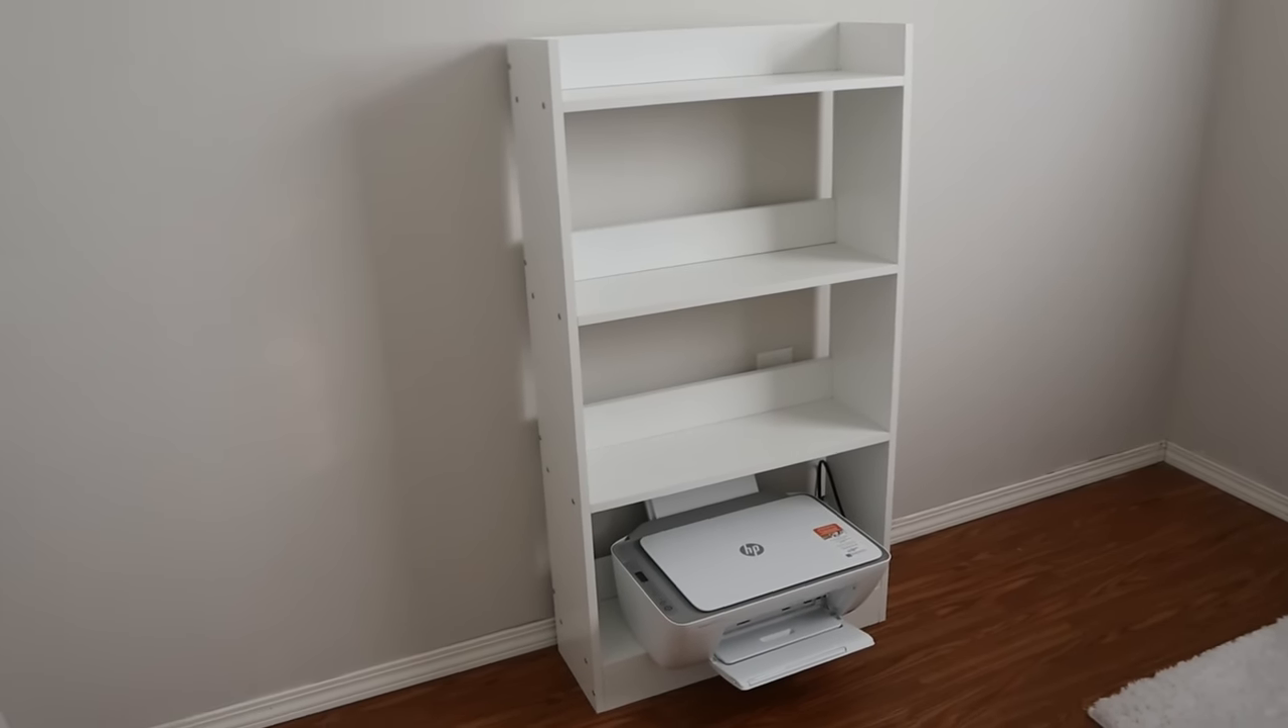No matter what shelf I use the printer always sticks out a little bit.